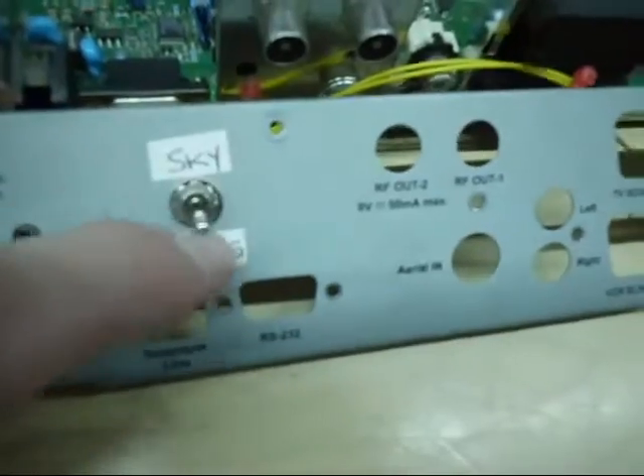Right so here's the sky box with the back removed the back panel. I've already drilled a hole in the back and inserted a little miniature switch.